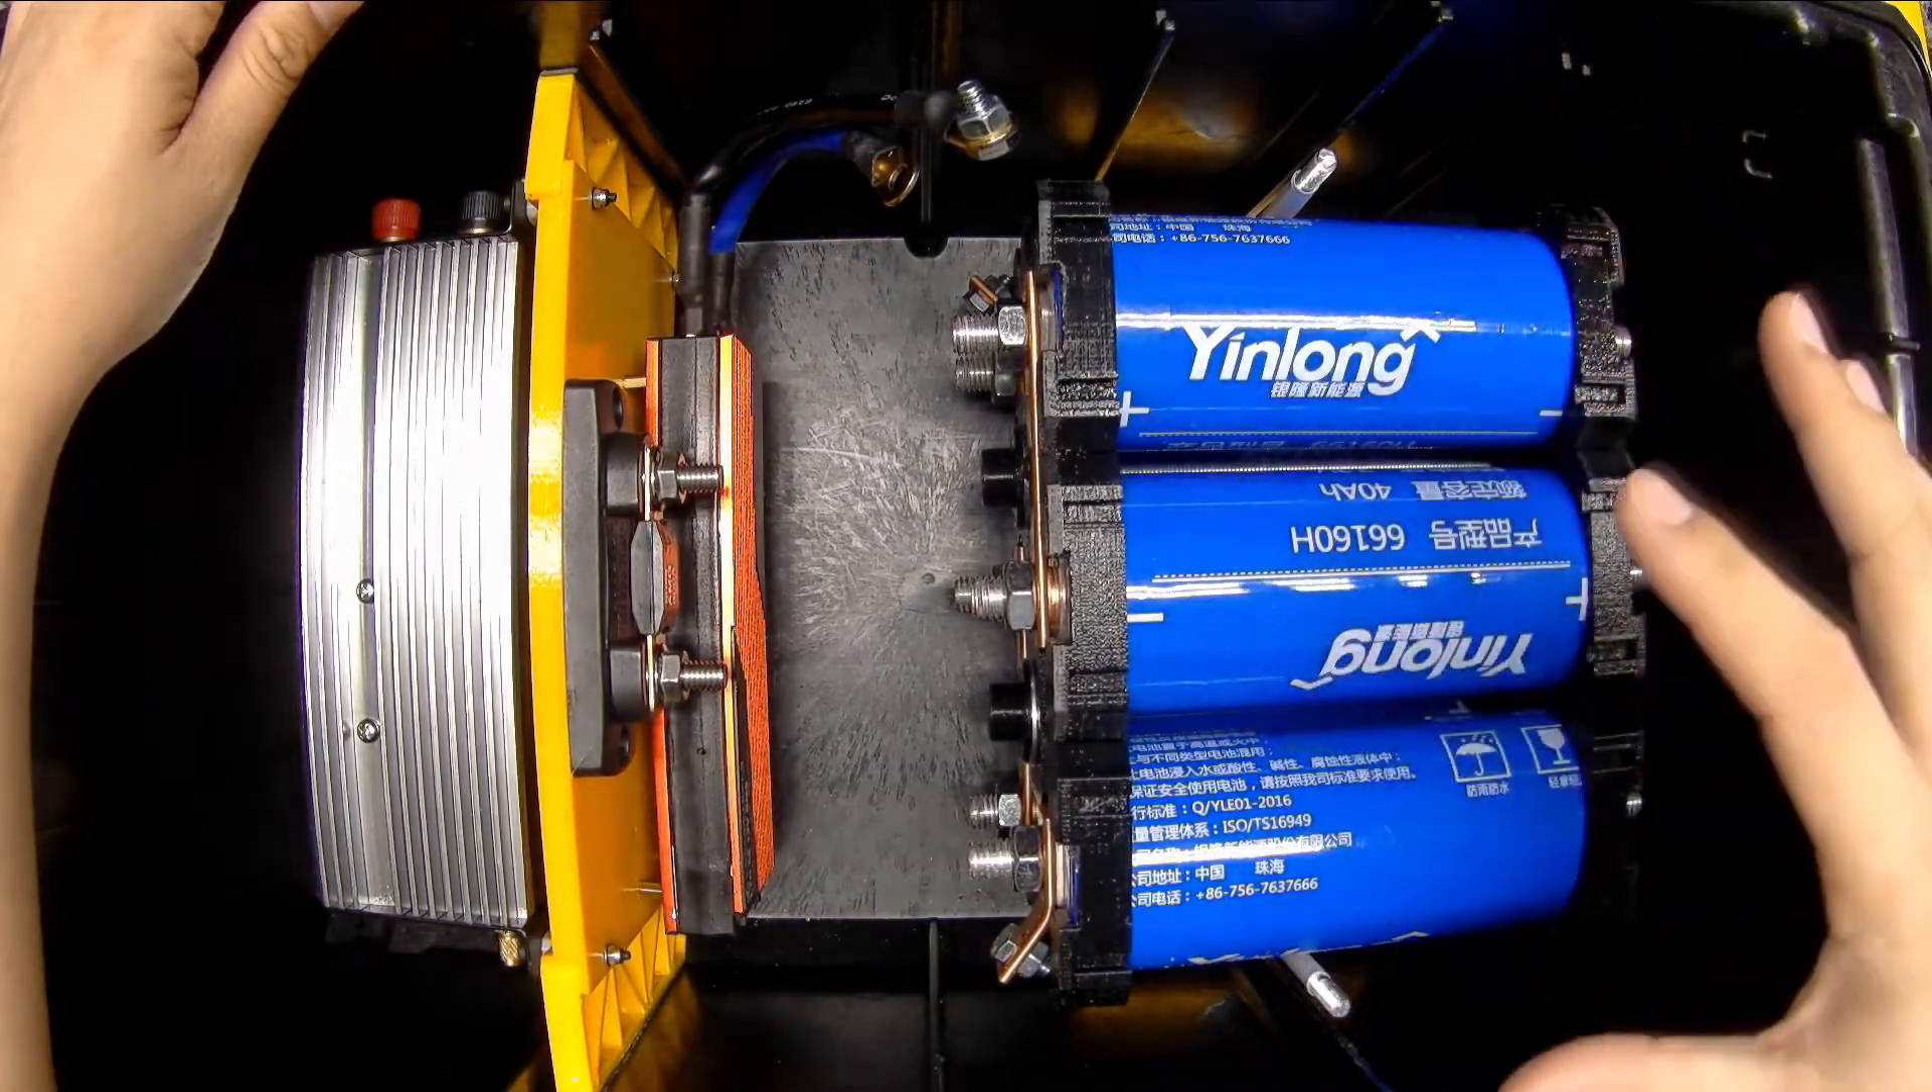So I have this box, and I've gone ahead and mounted in the battery.